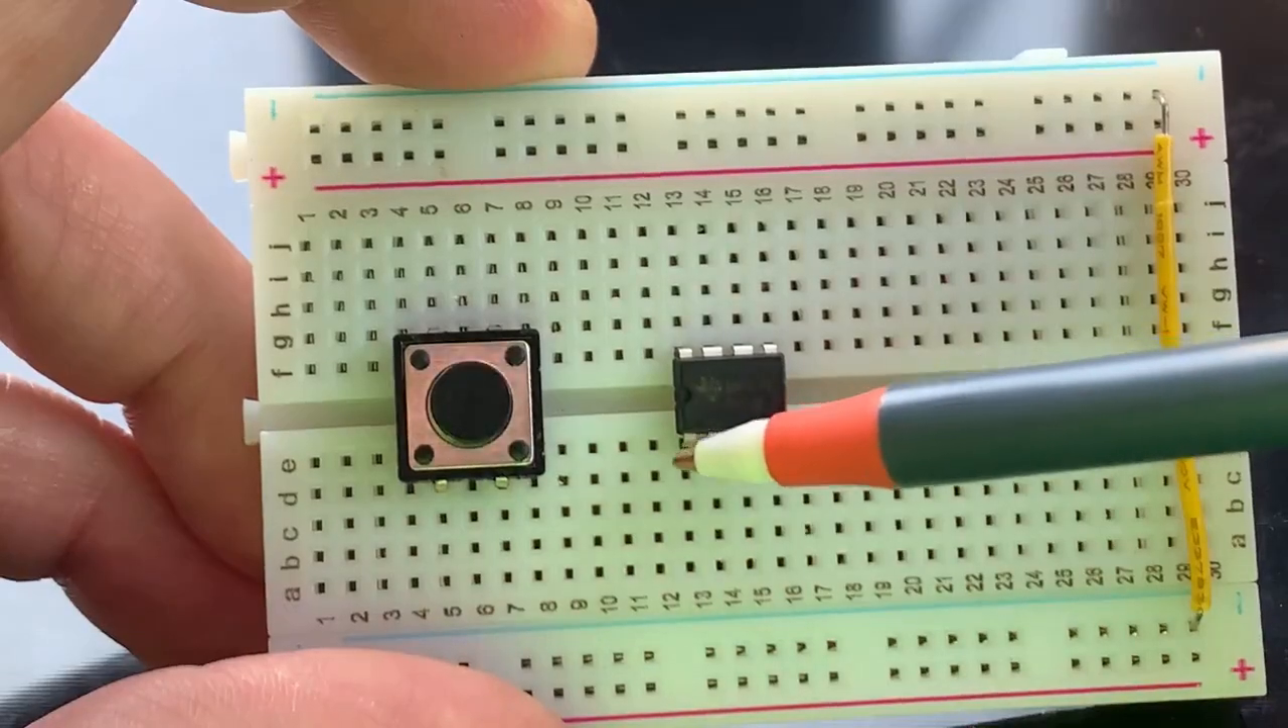So we've got the chip and the switch on the breadboard like that.